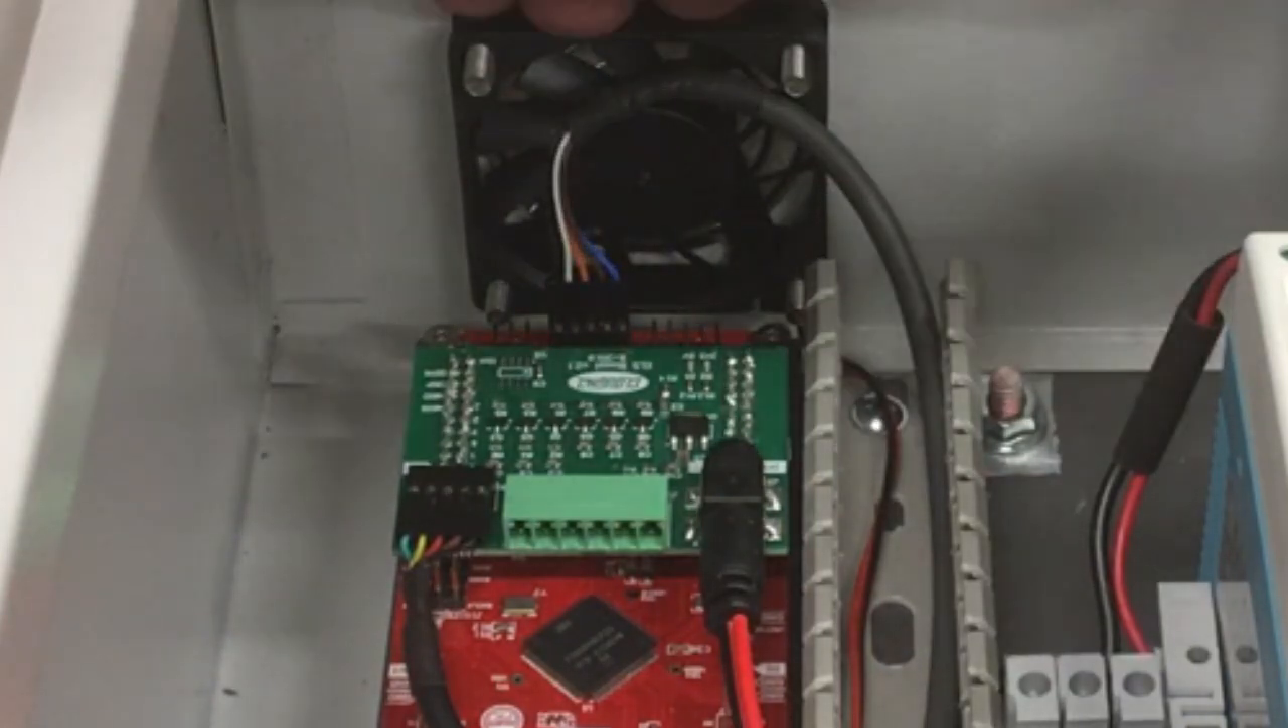We've got the fan mounted up and then we've got the those wires routed and some of the soldering and connections done down here.